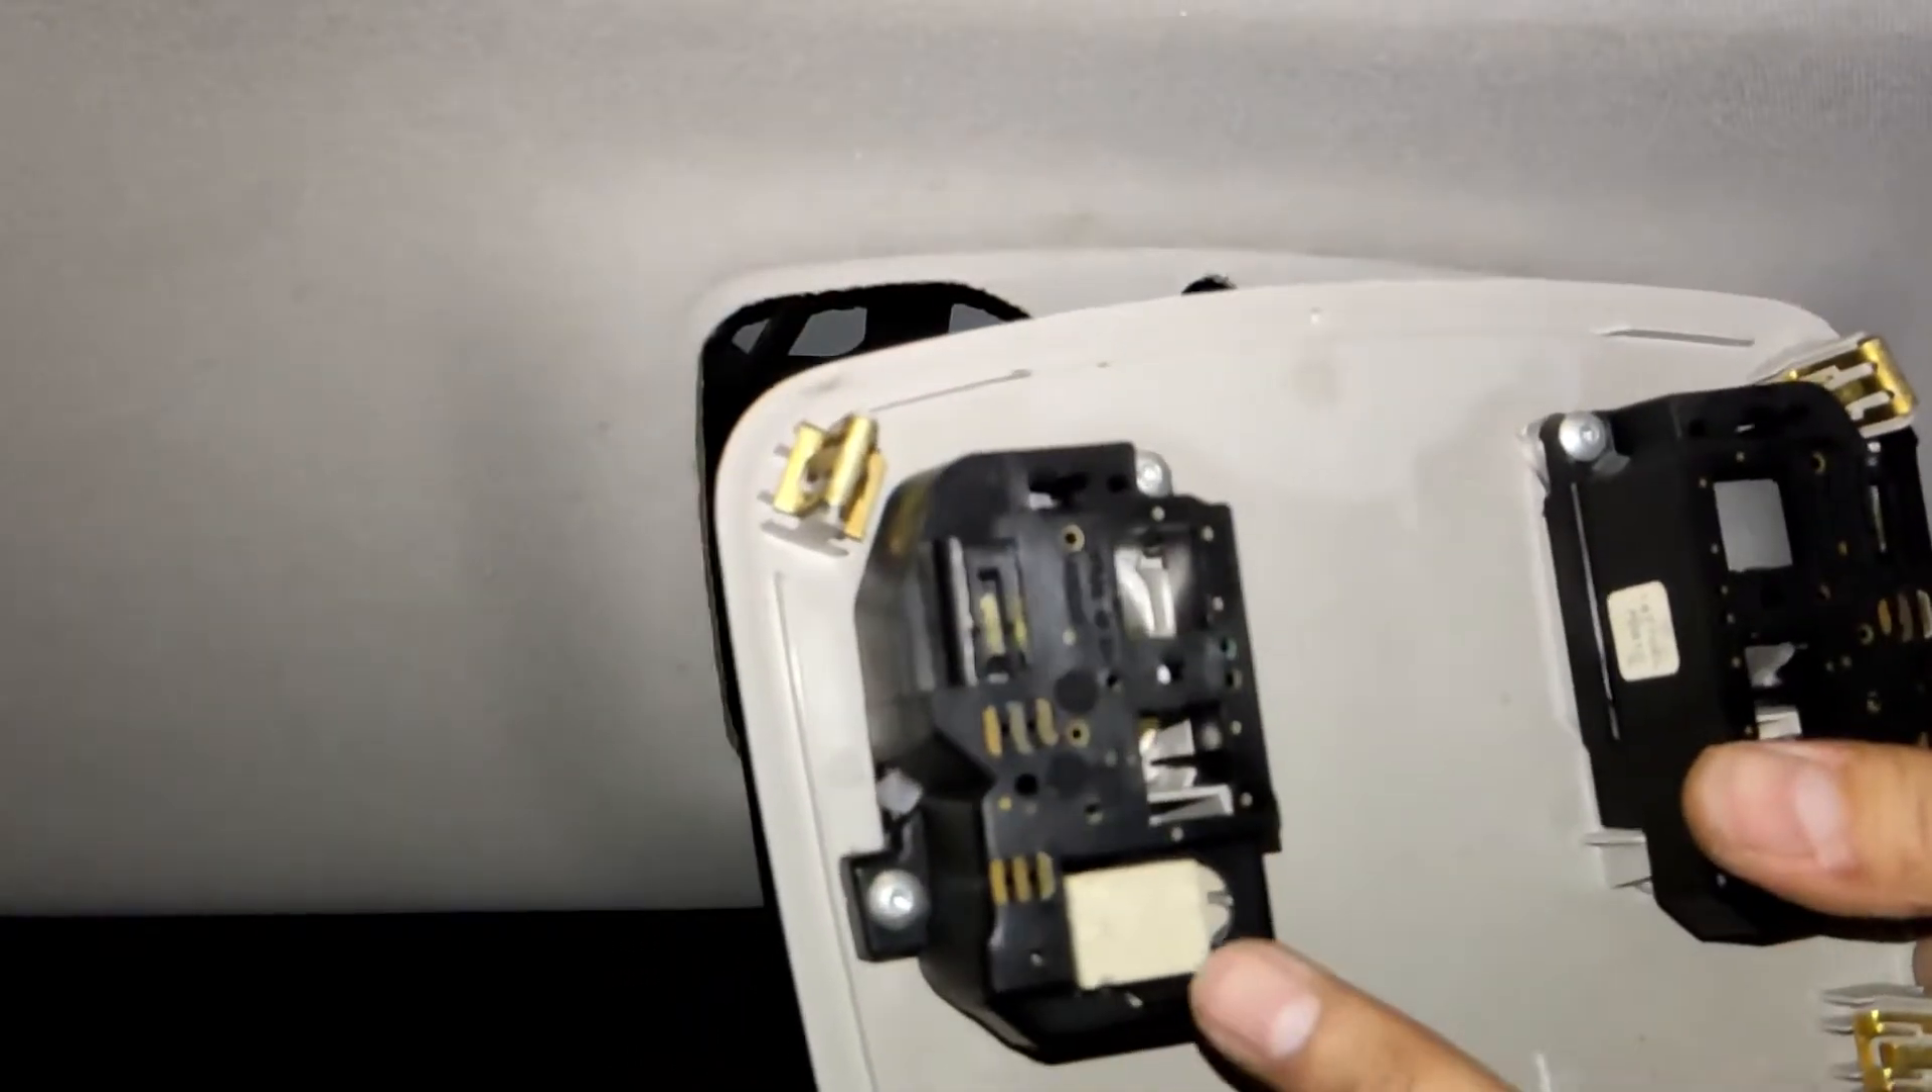Y ya tenemos el panel suelto. Para poder quitar los focos.